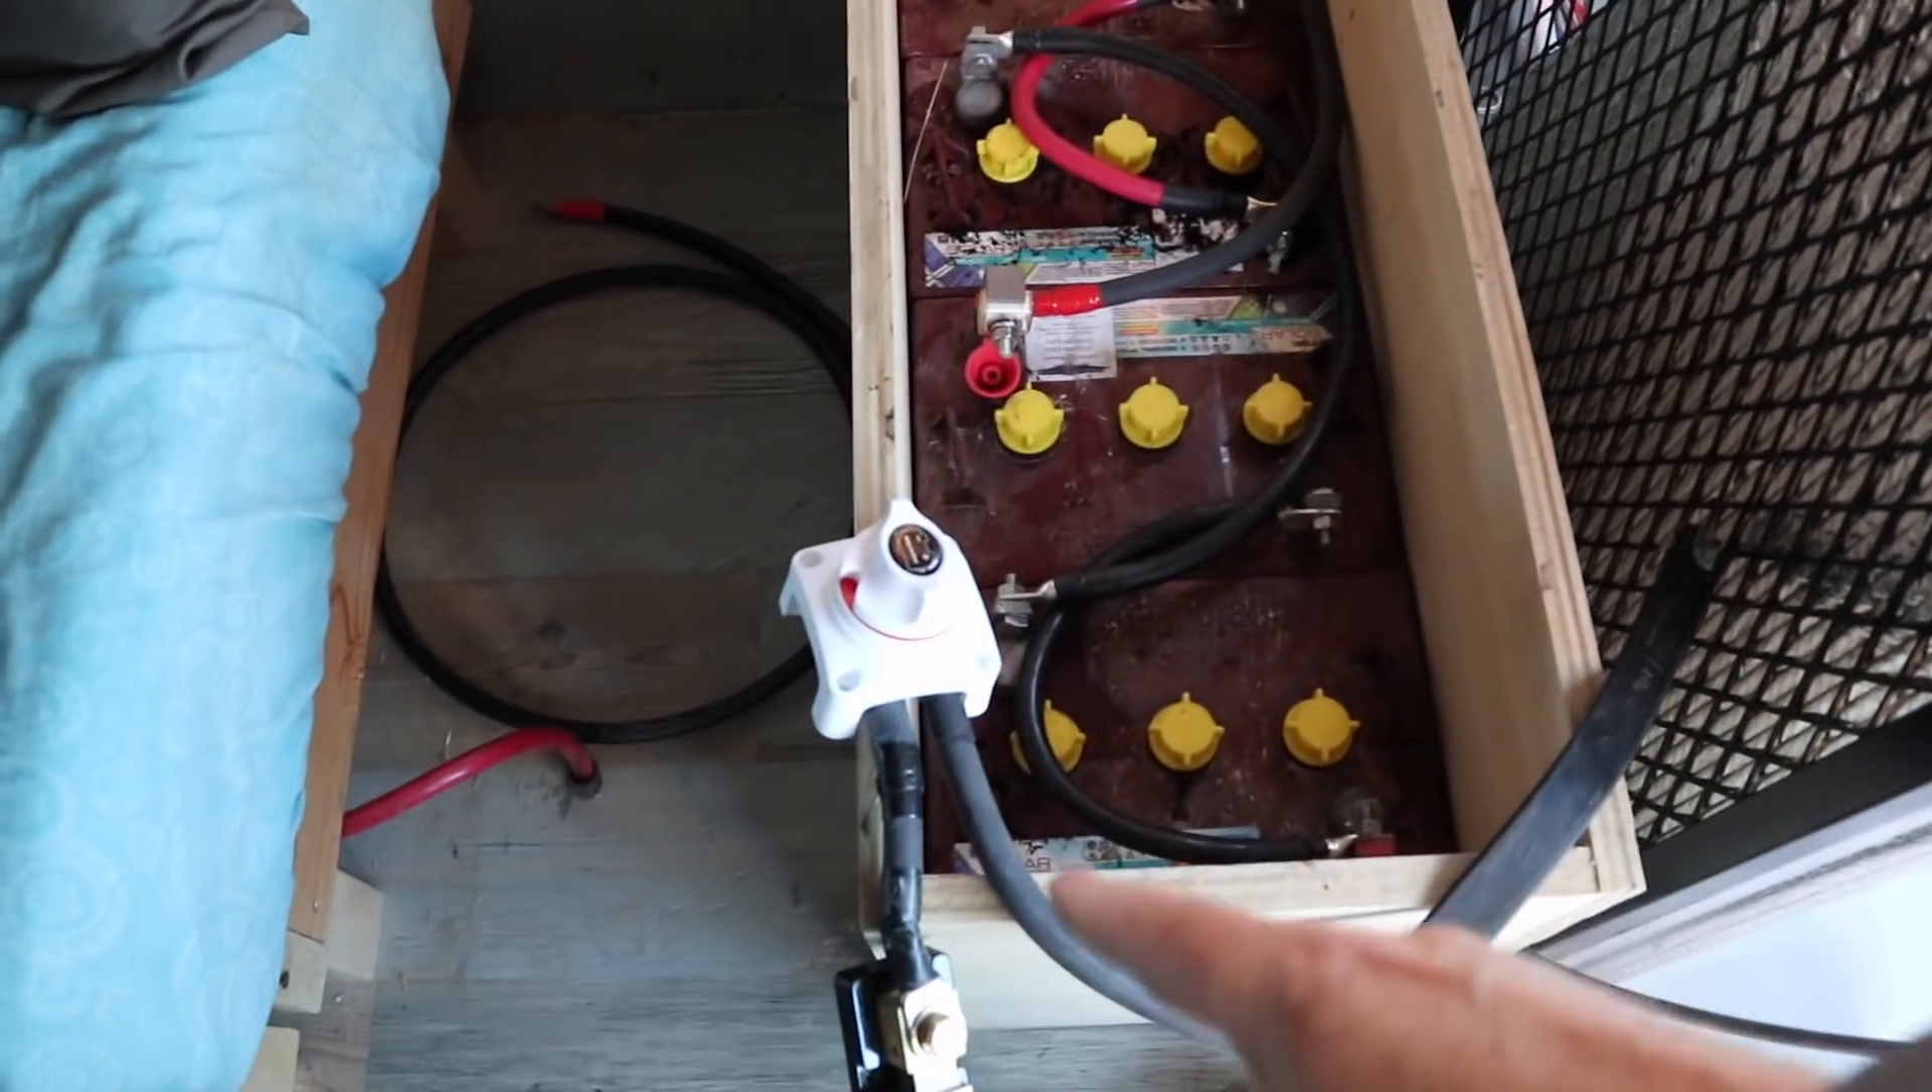You can see all the batteries are in place and wired all together.